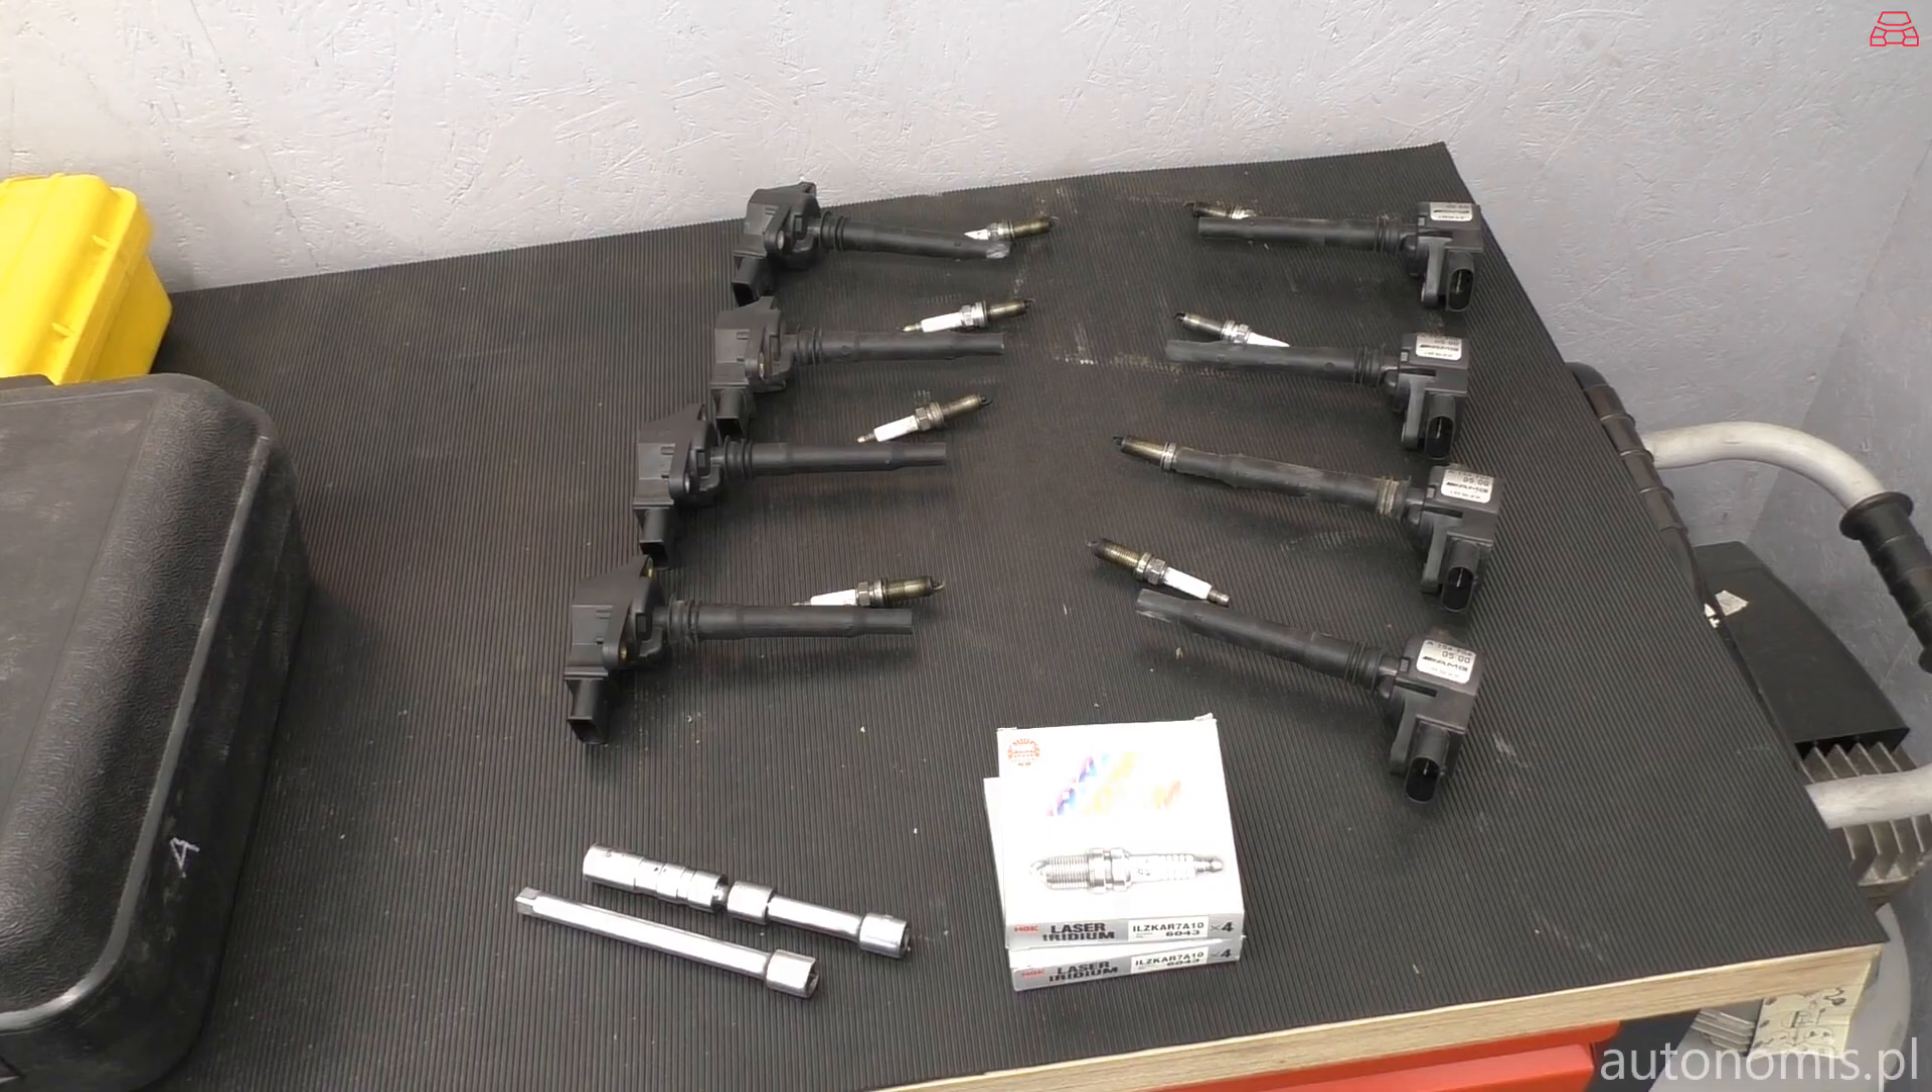Więc tak, wszystkie cewki mam zdemontowane.